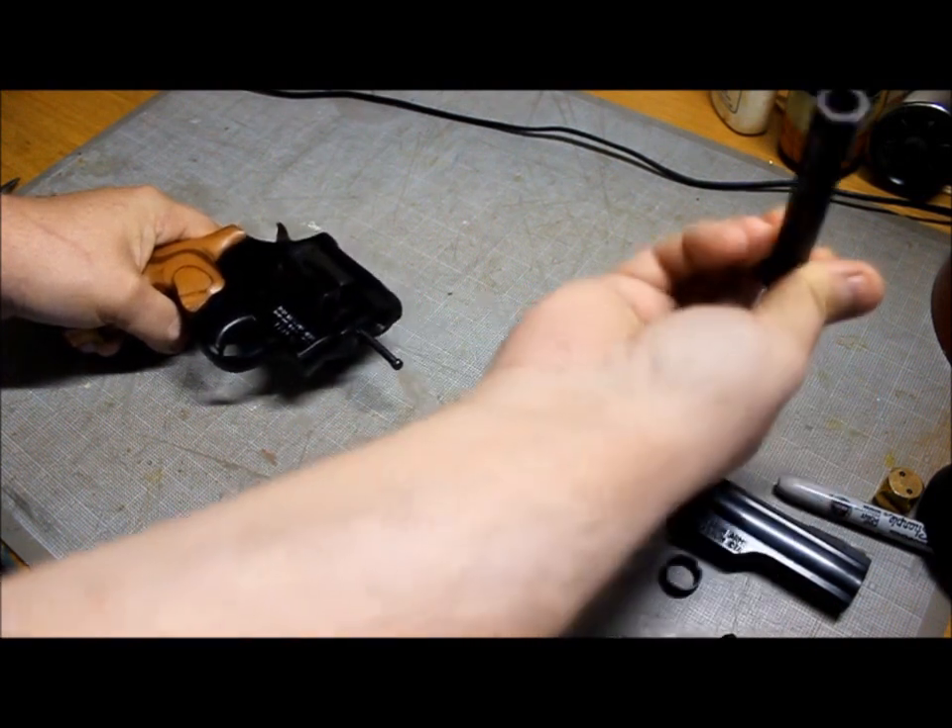And there's a barrel, that is off, set it to the side.